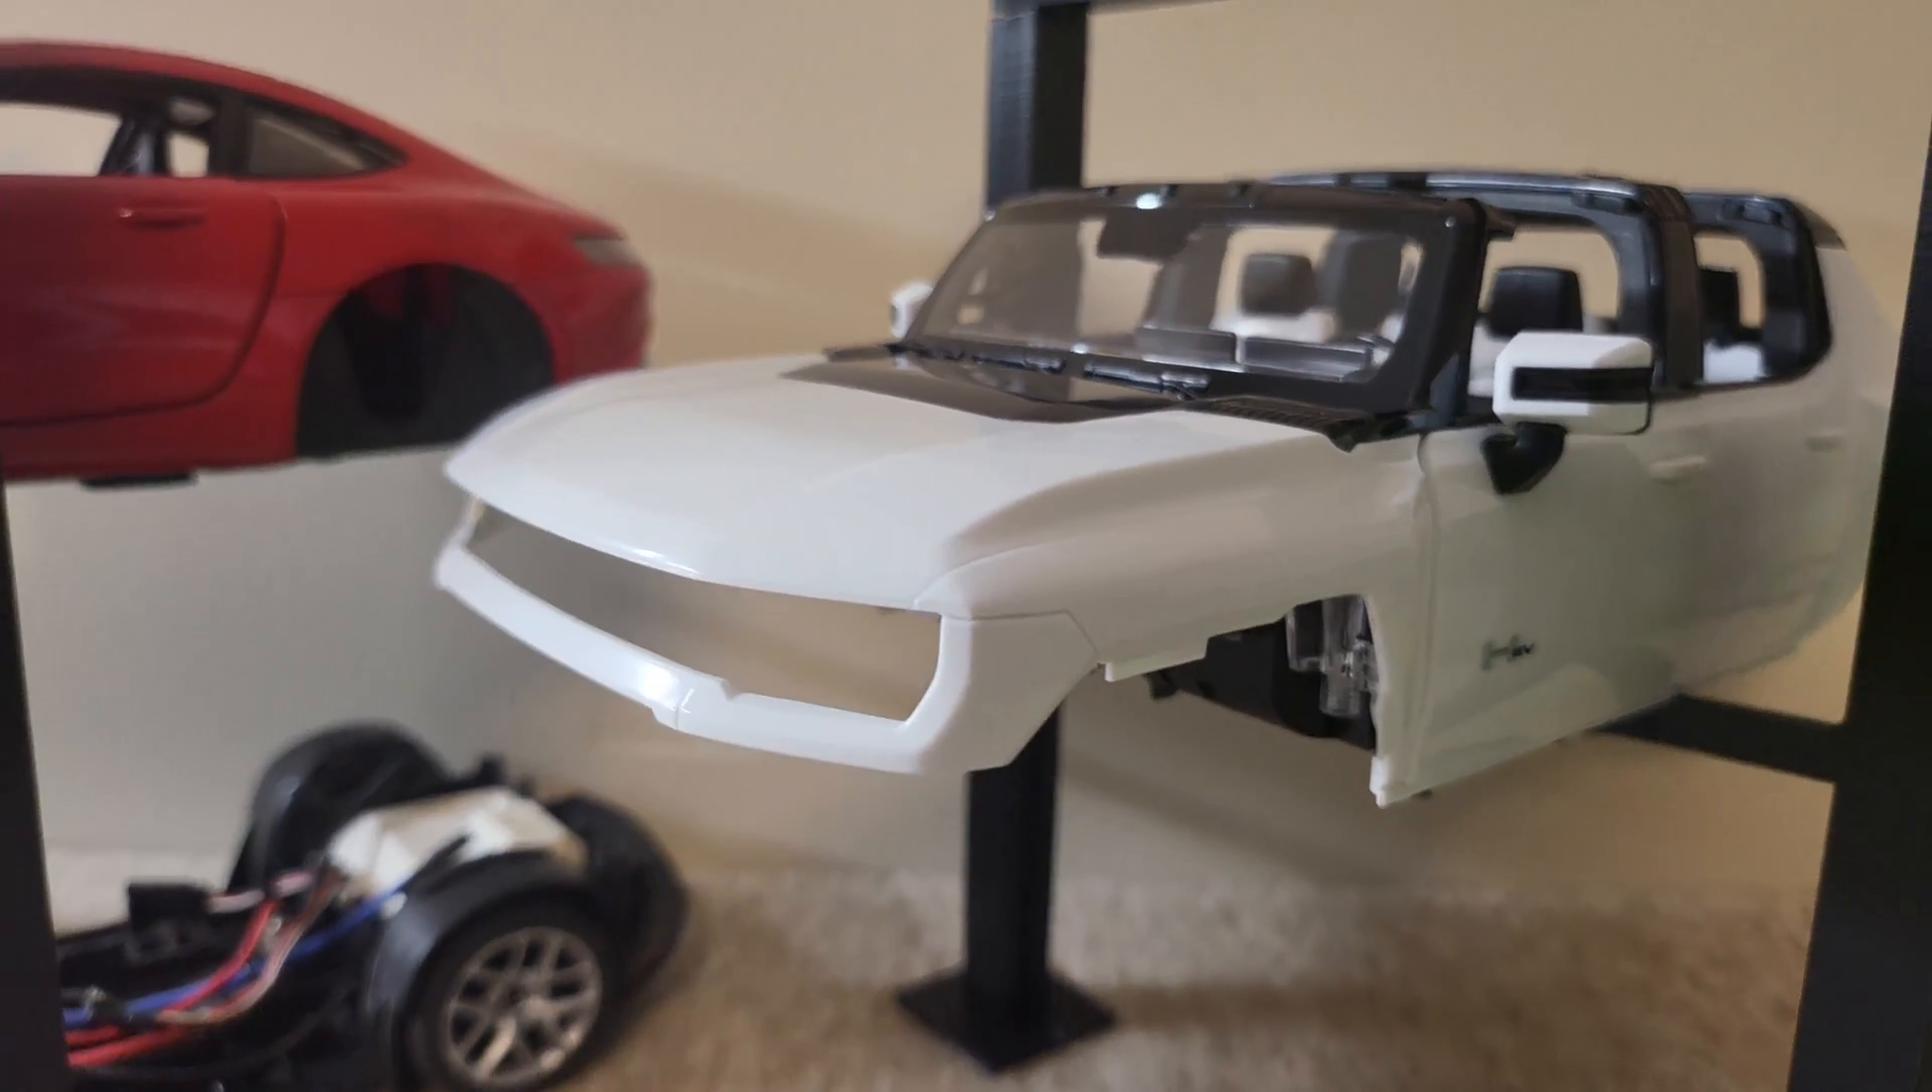Eight screws later and we've got the body on the lift.